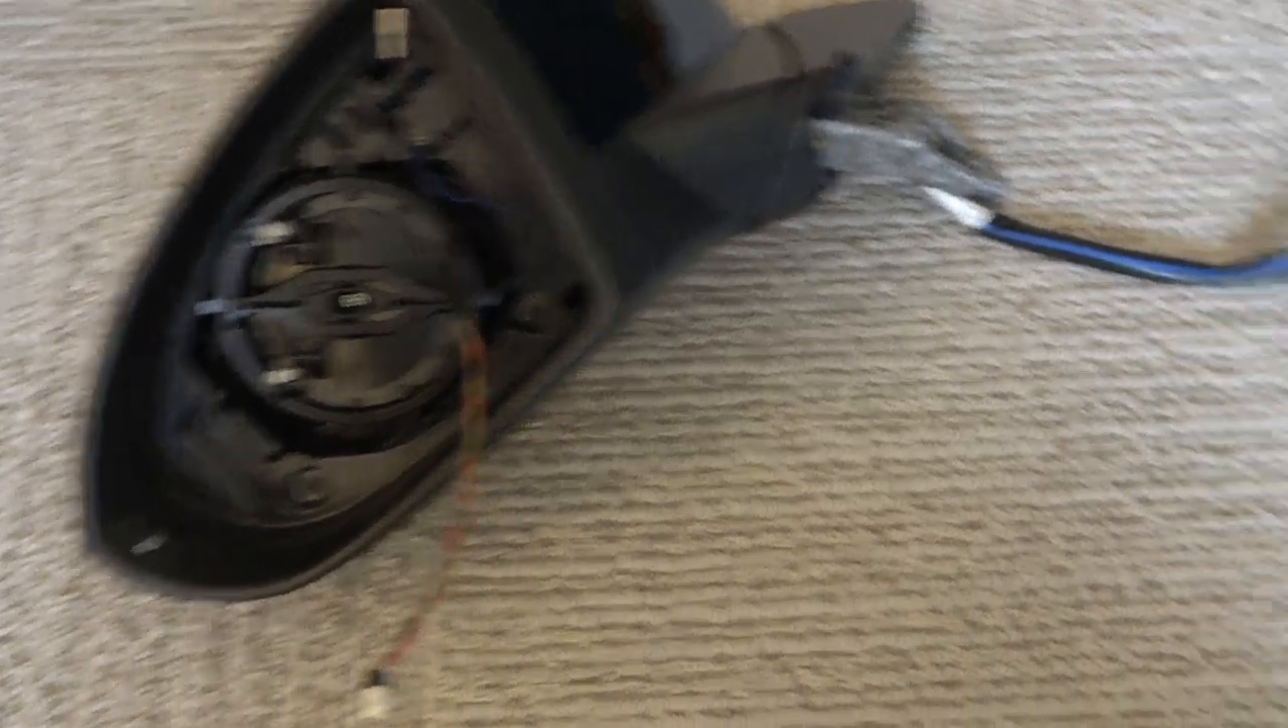So there's our old mirror off the car.